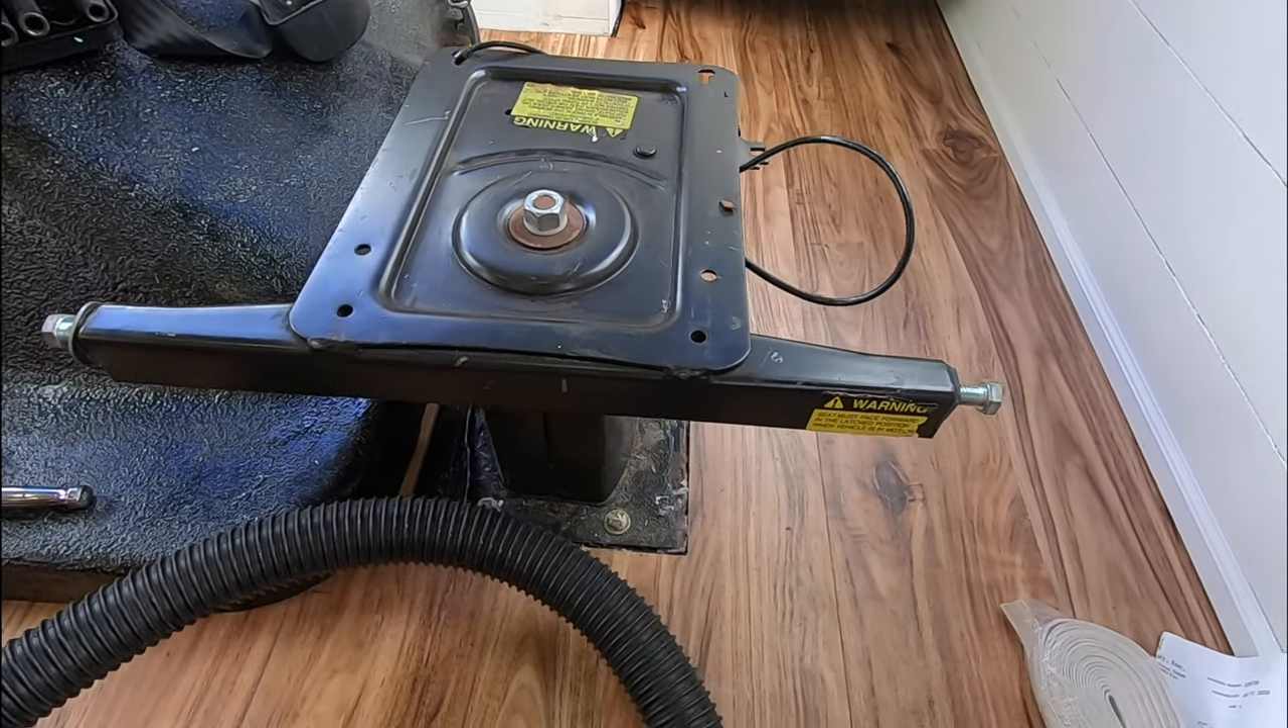So I've removed the passenger seat and that's what the base looks like.